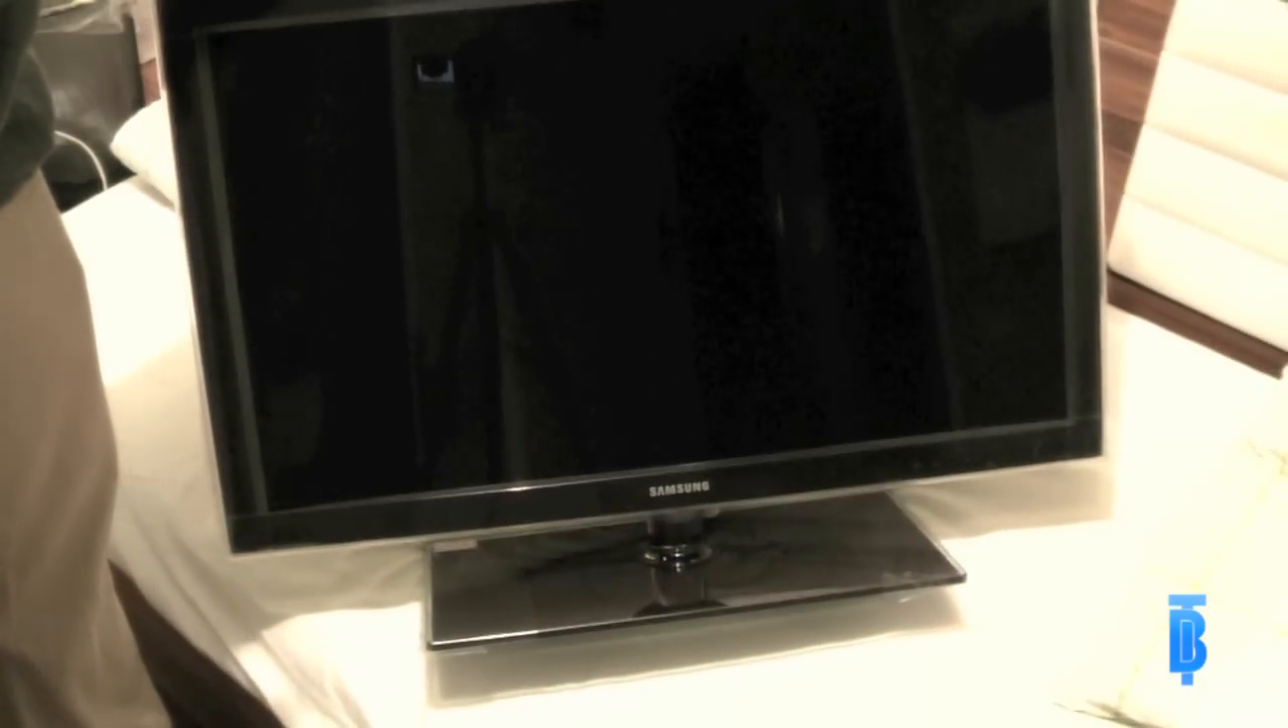So, ich habe jetzt den Standfuß und alles eingebaut, drangebaut, zusammengebaut, wie man es sagen will.